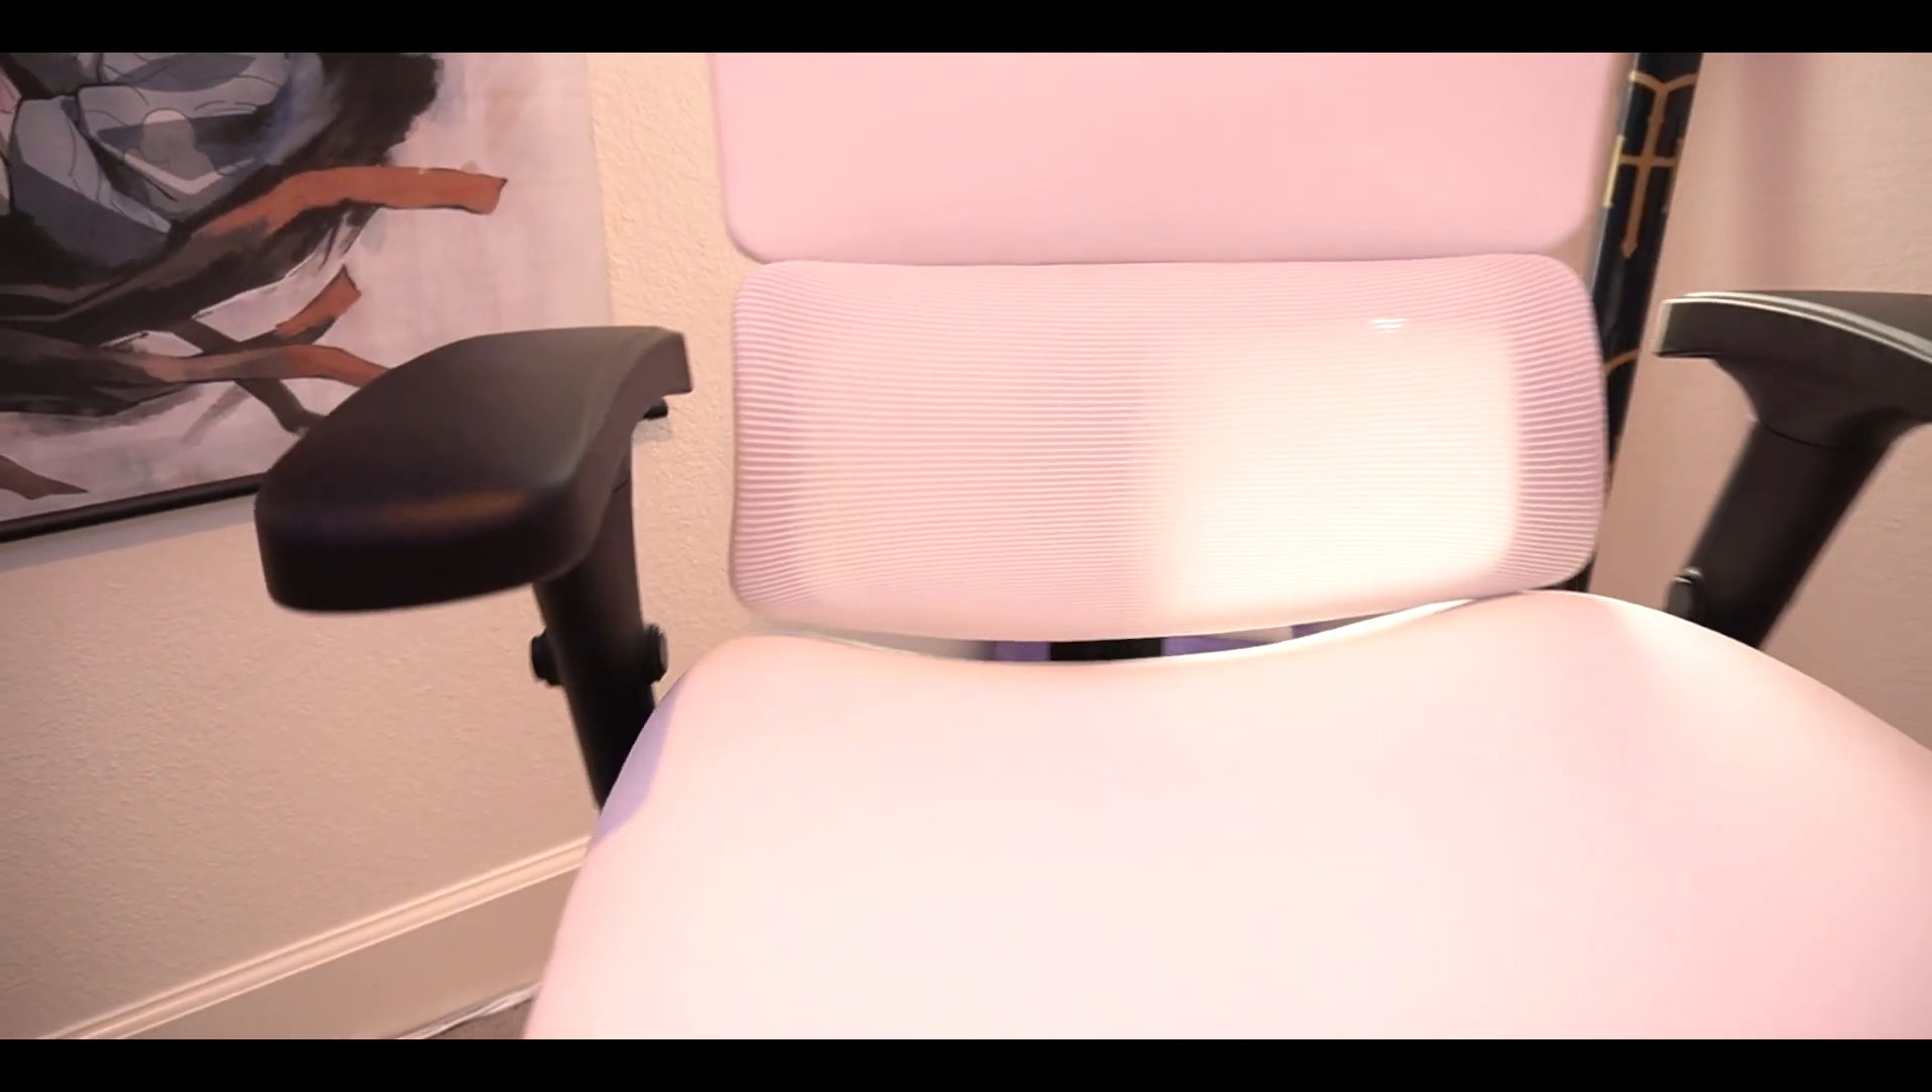Armrests are on.